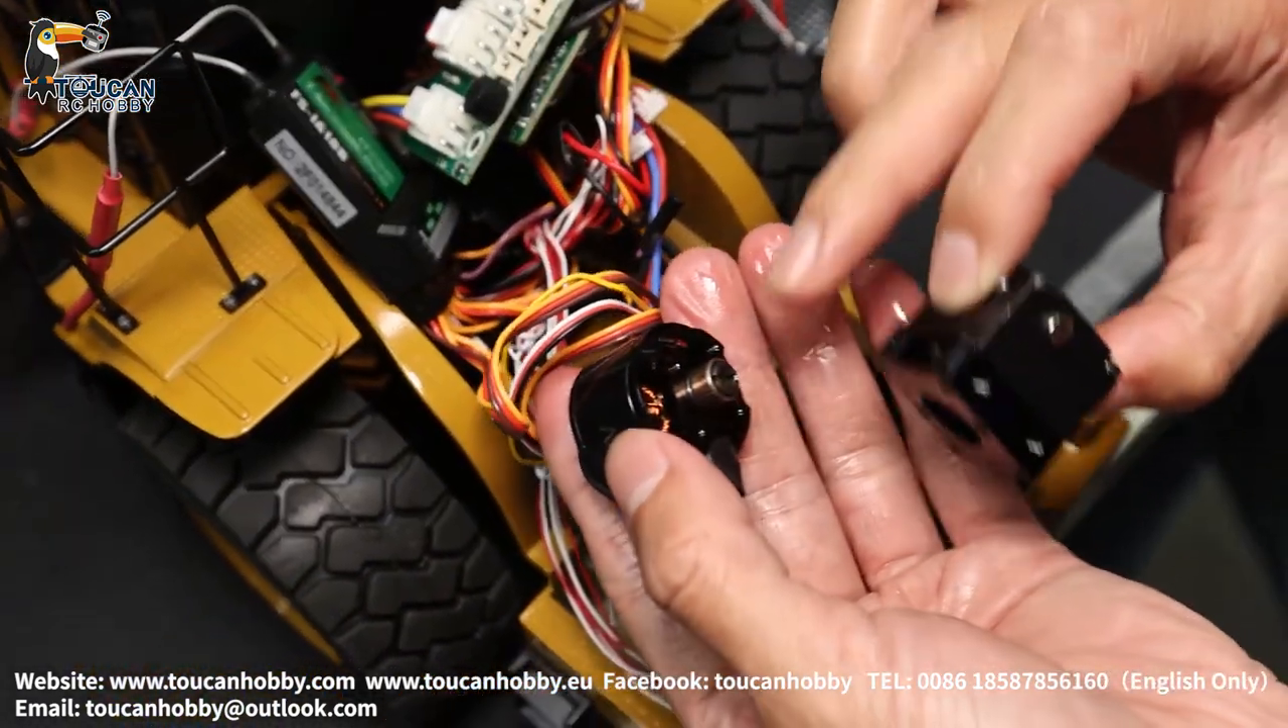So now the pump, it is separated from the motor.